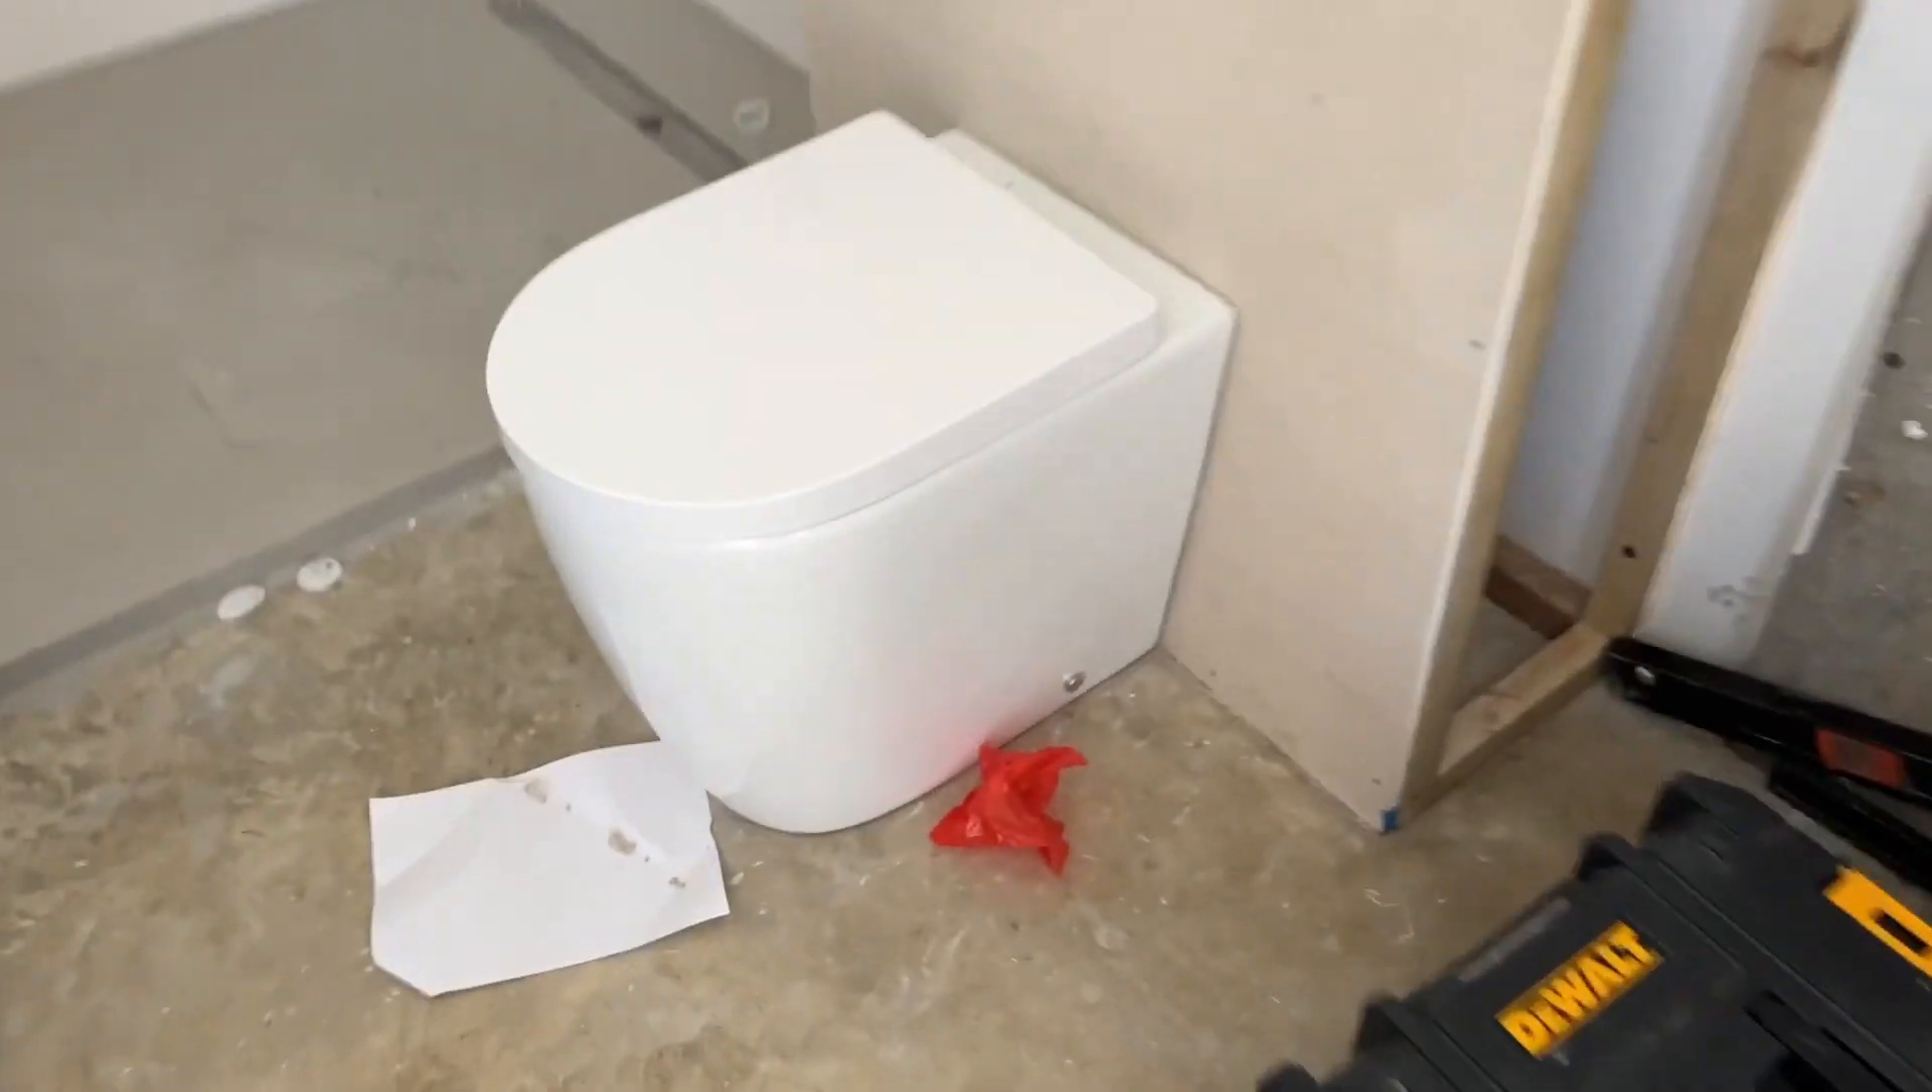The toilet is in not sure if it's flushing.